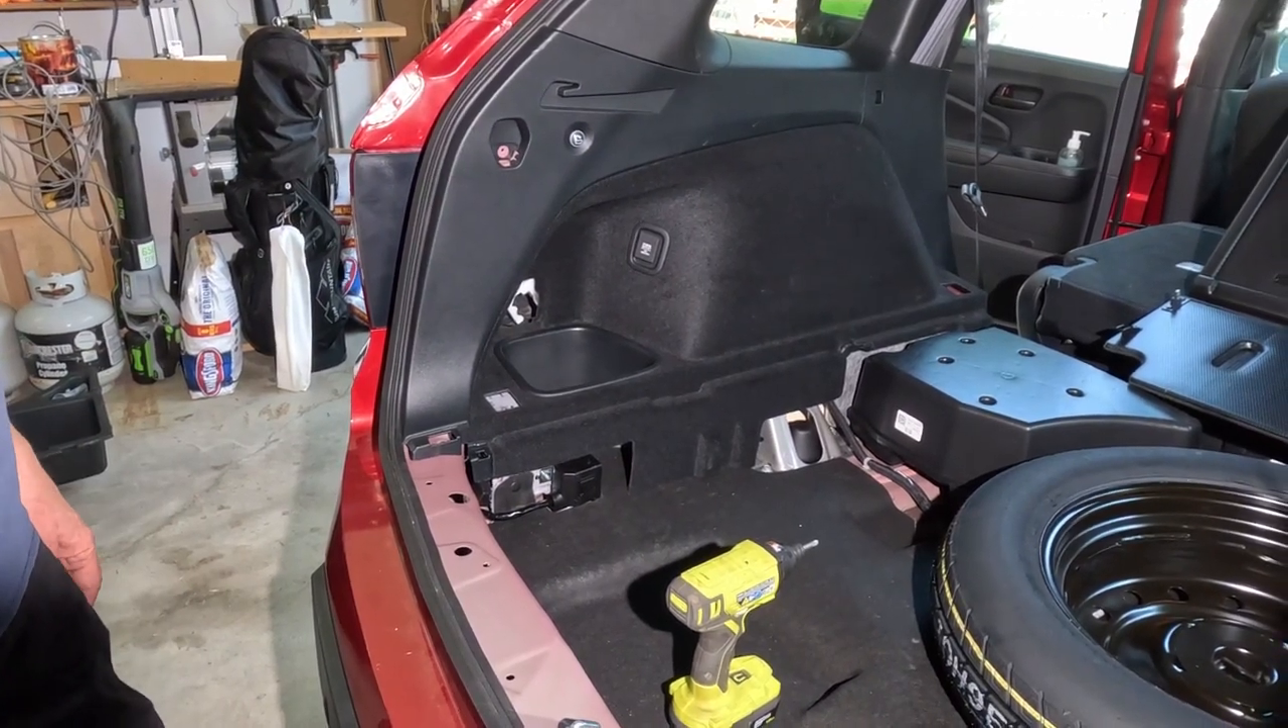Okay well we put the side panel back in here um just pretty much the opposite of the way it came out.